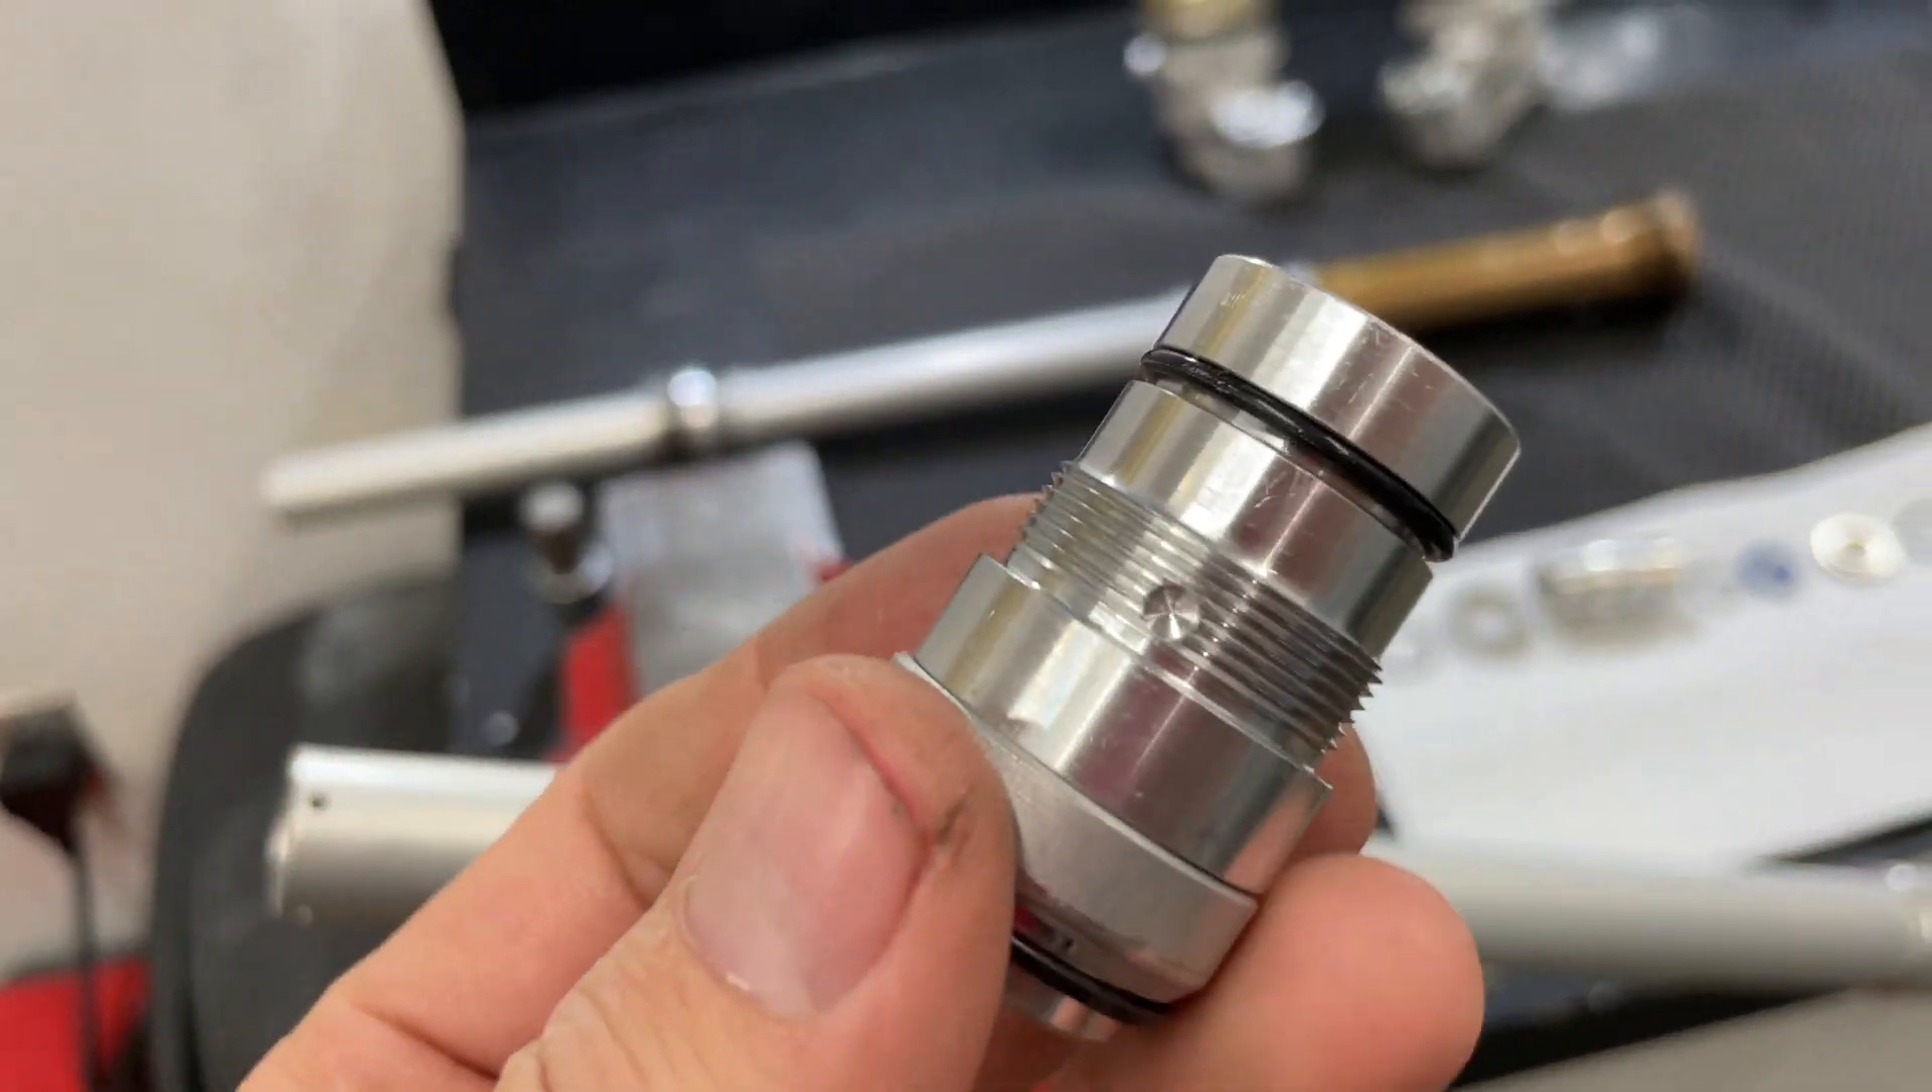All right so here's our seal holding assembly removed.